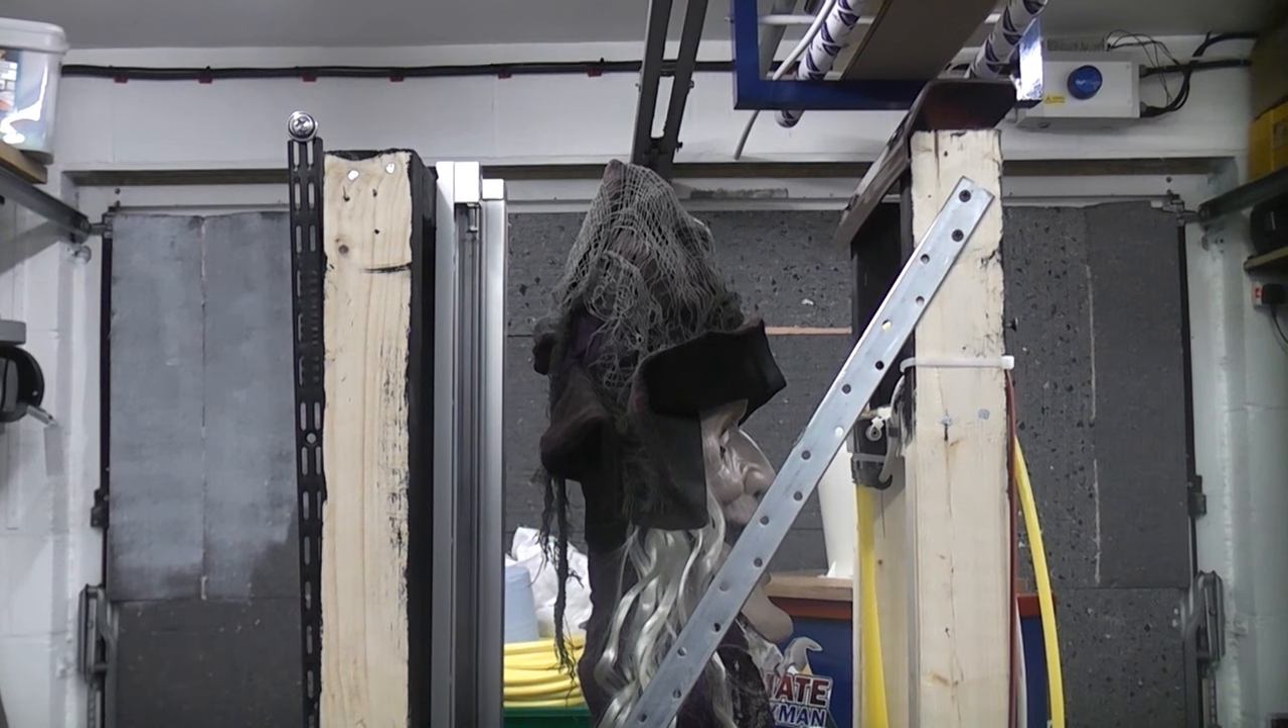So I've now put a steel brace in.